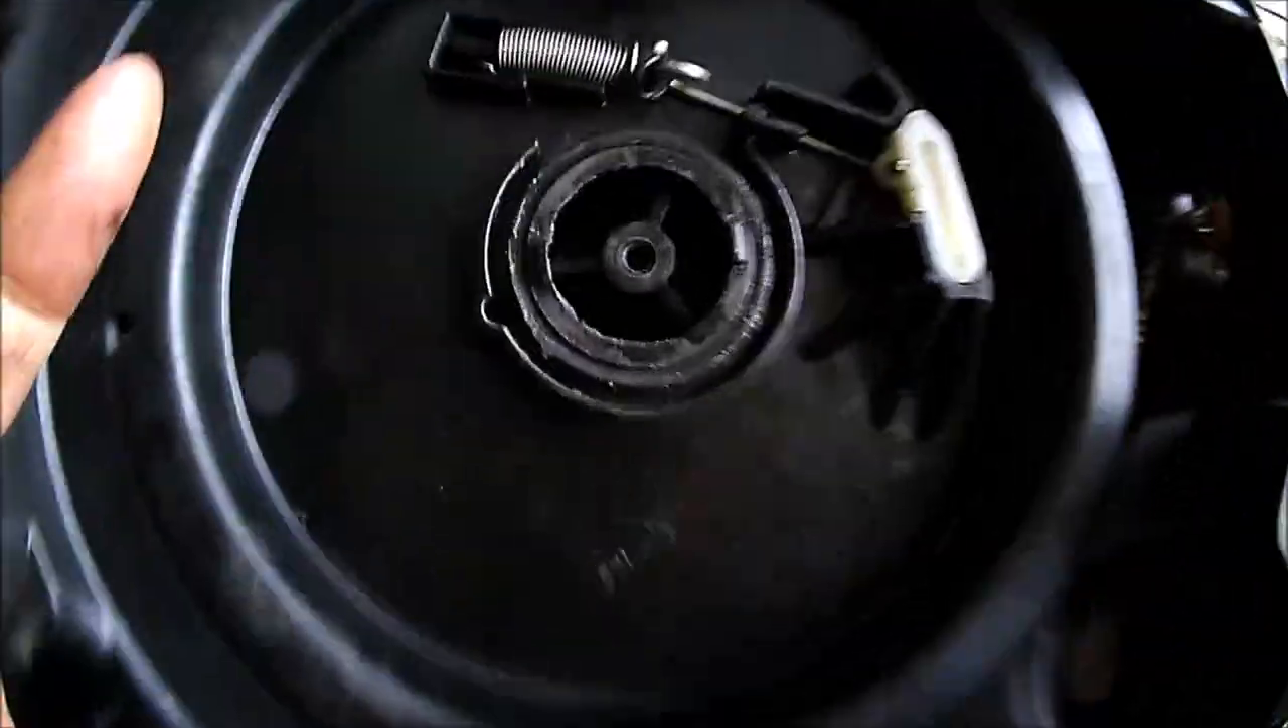Voilà, donc on voit que là, mon ressort est accroché.